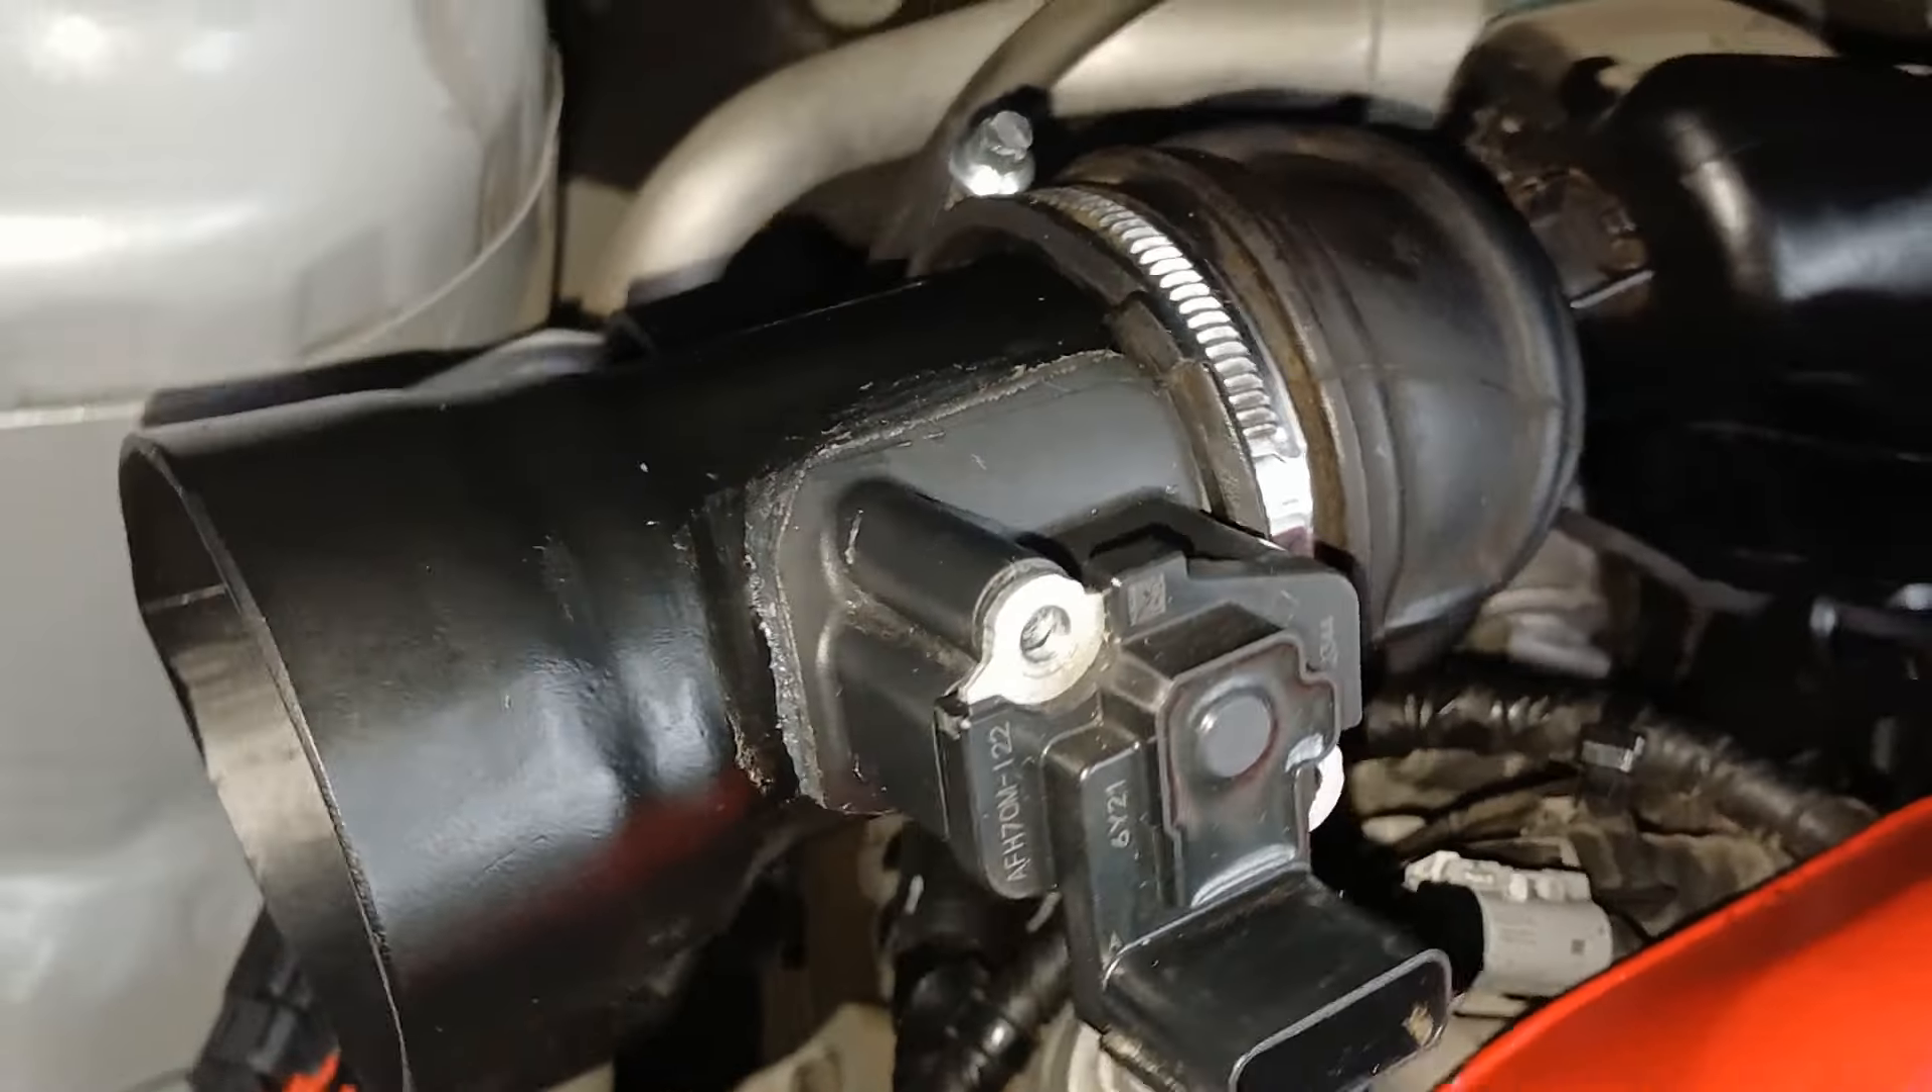Ya está colocado el cople adaptador. Ya le colocamos el sensor.